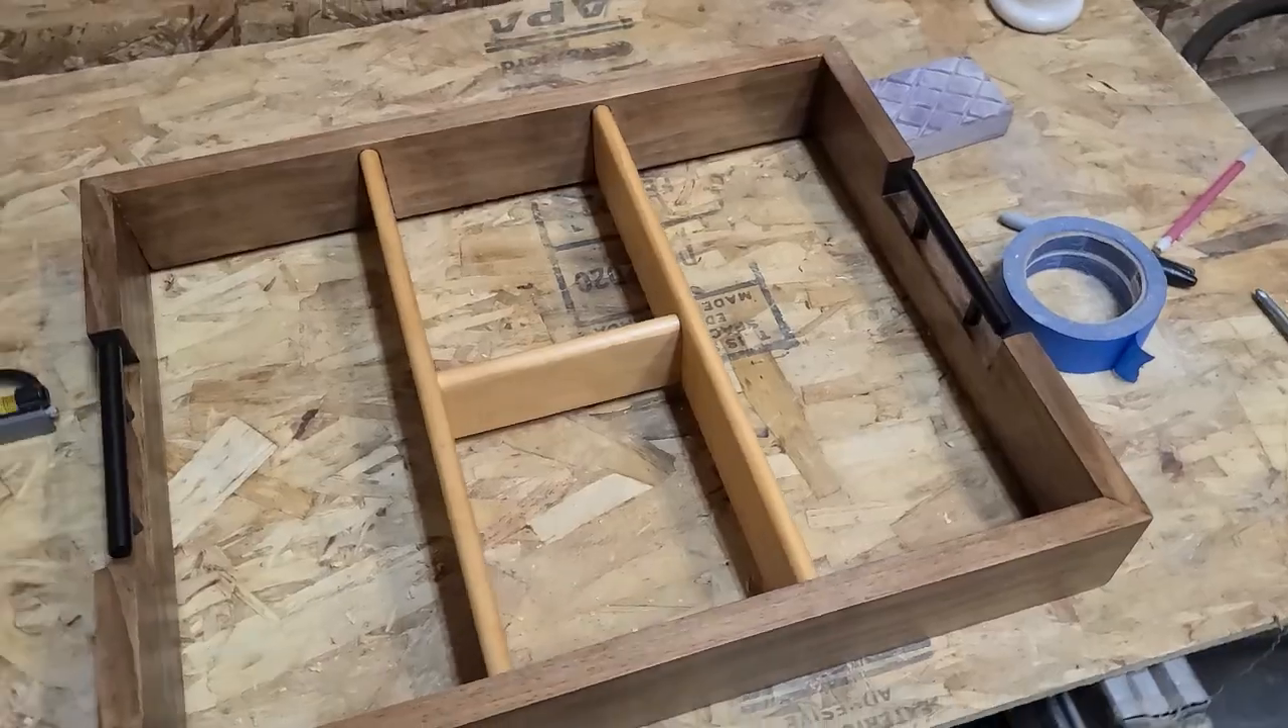So got the handles put on that came out really nice.